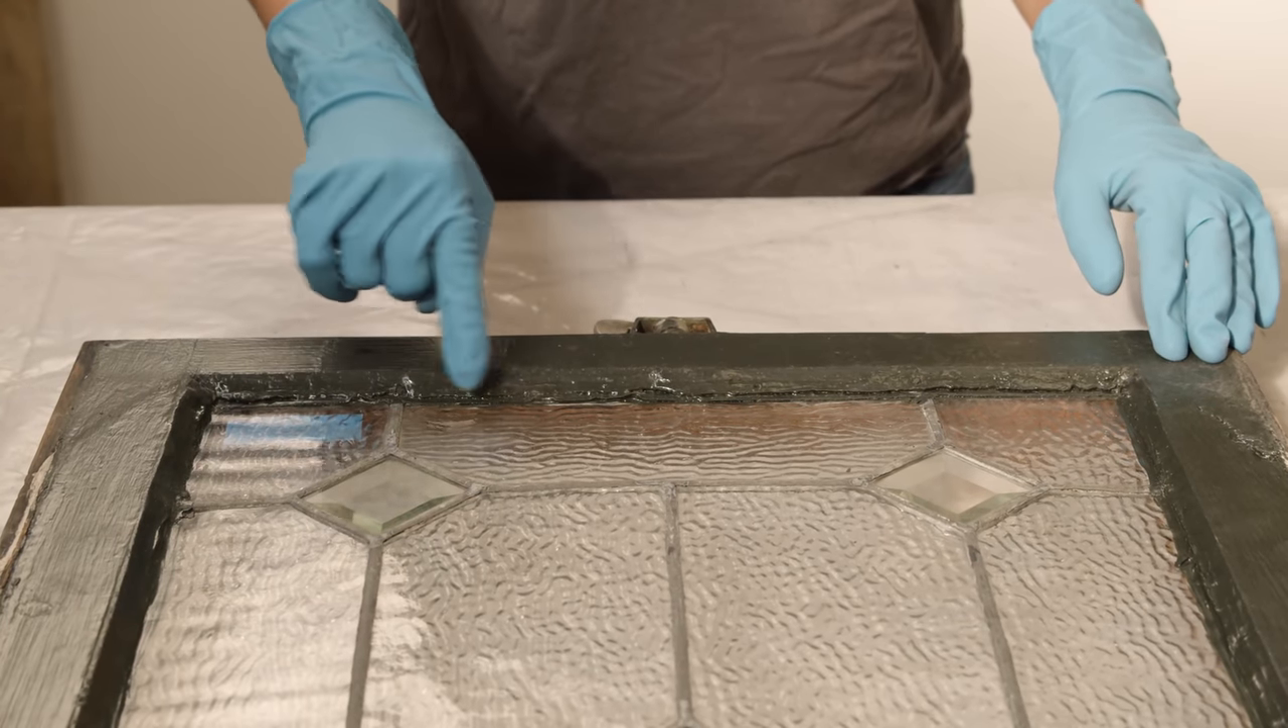Here you can see the exterior of the wooden sash, and it's been set in, the panel has, with putty.